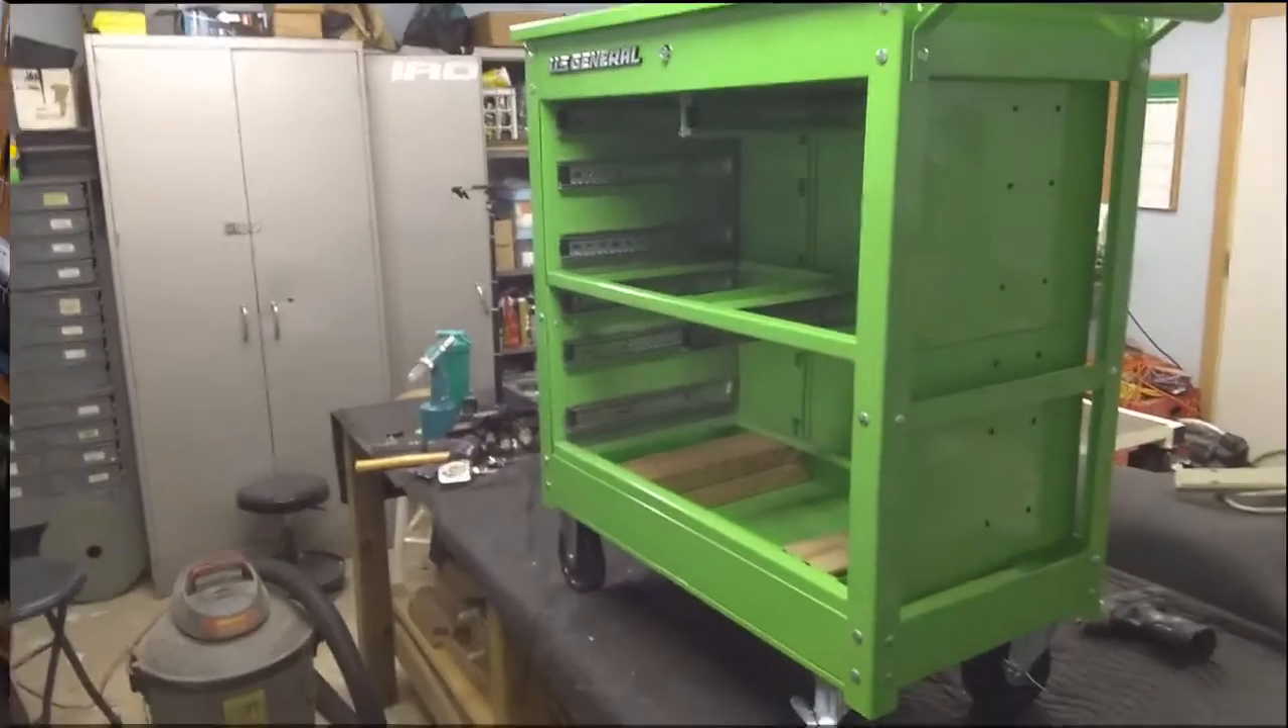So that takes us to the final product which as you can see all we have to do is install the drawers and we will have the reveal here shortly.